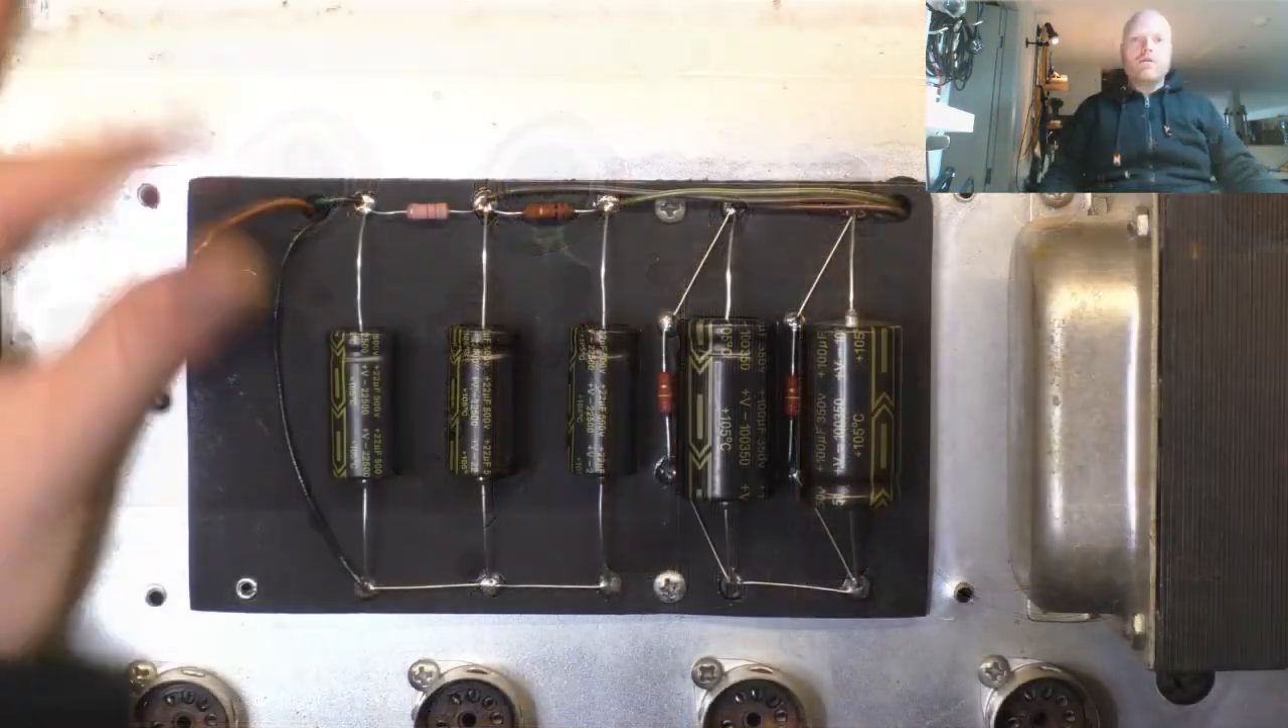Well there's the cap board reinstalled uh all hooked up.